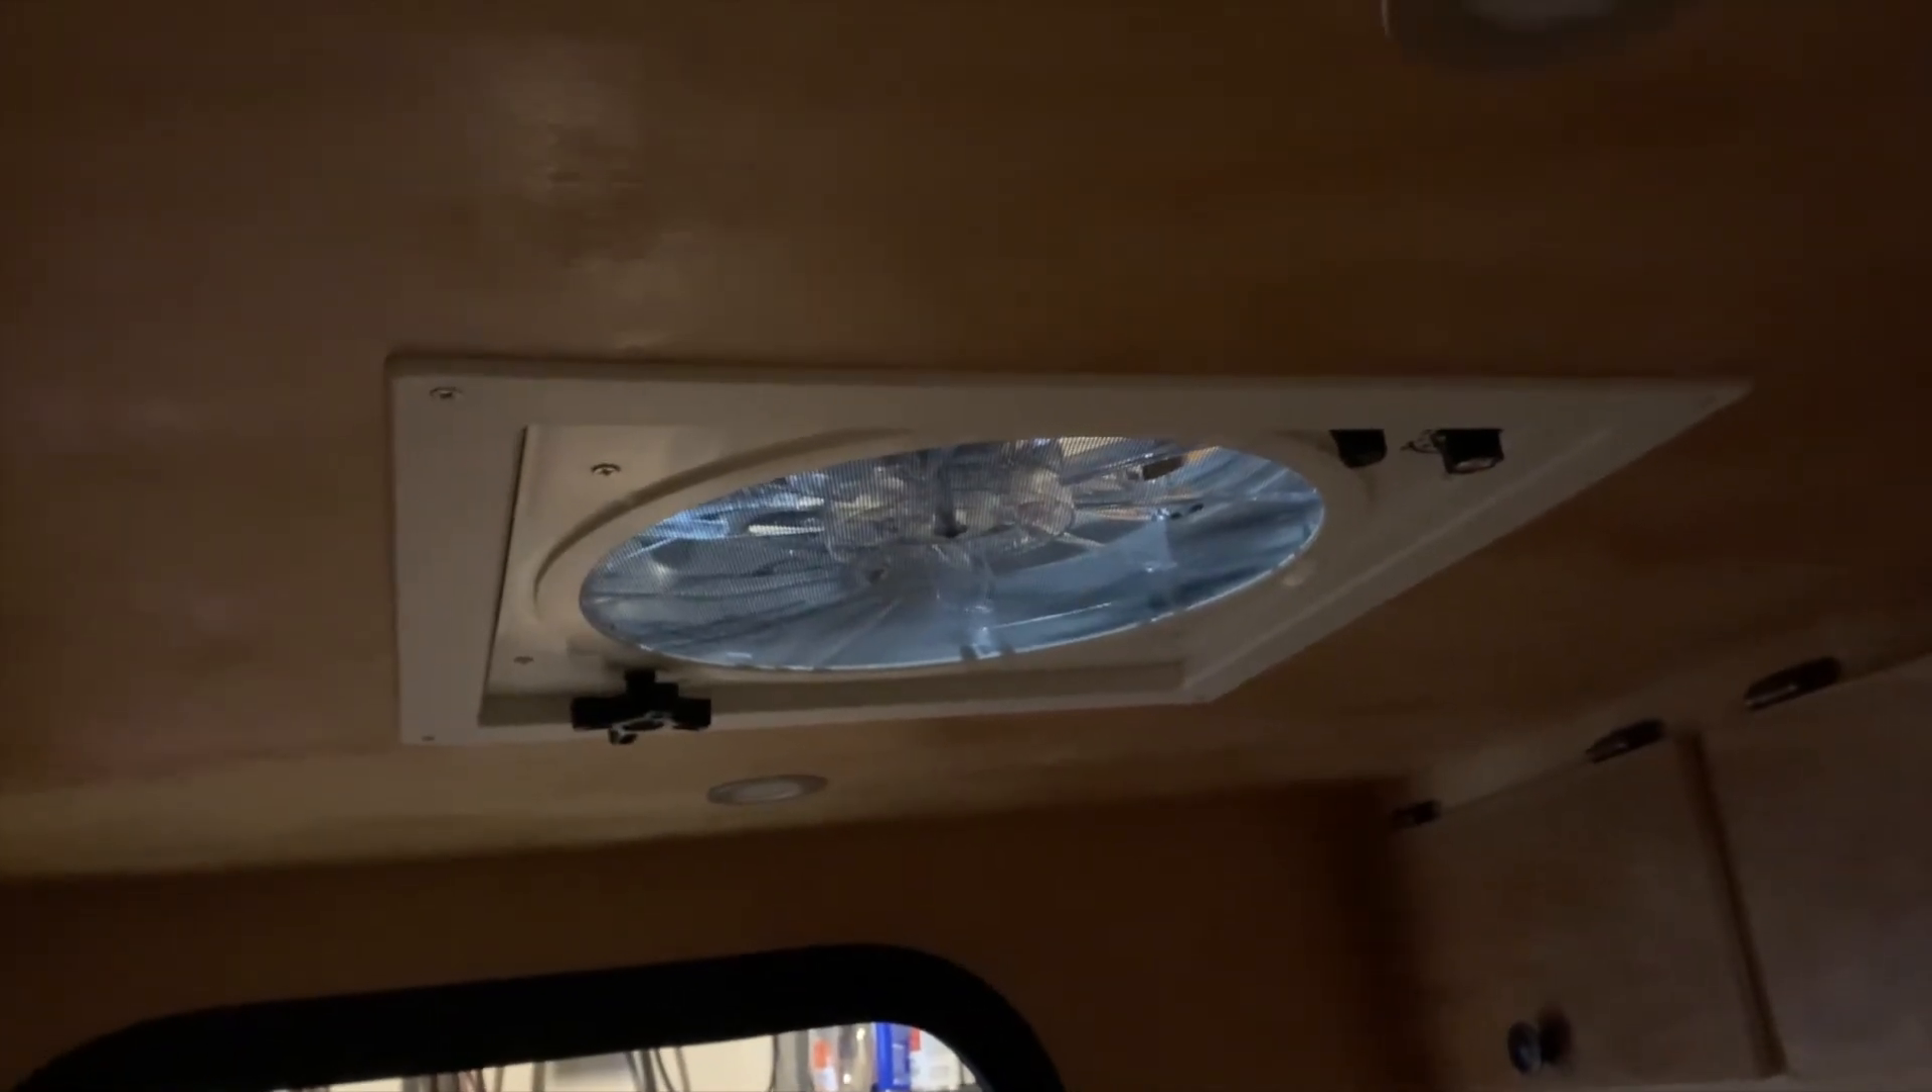I've got the inside face plate uh installed.